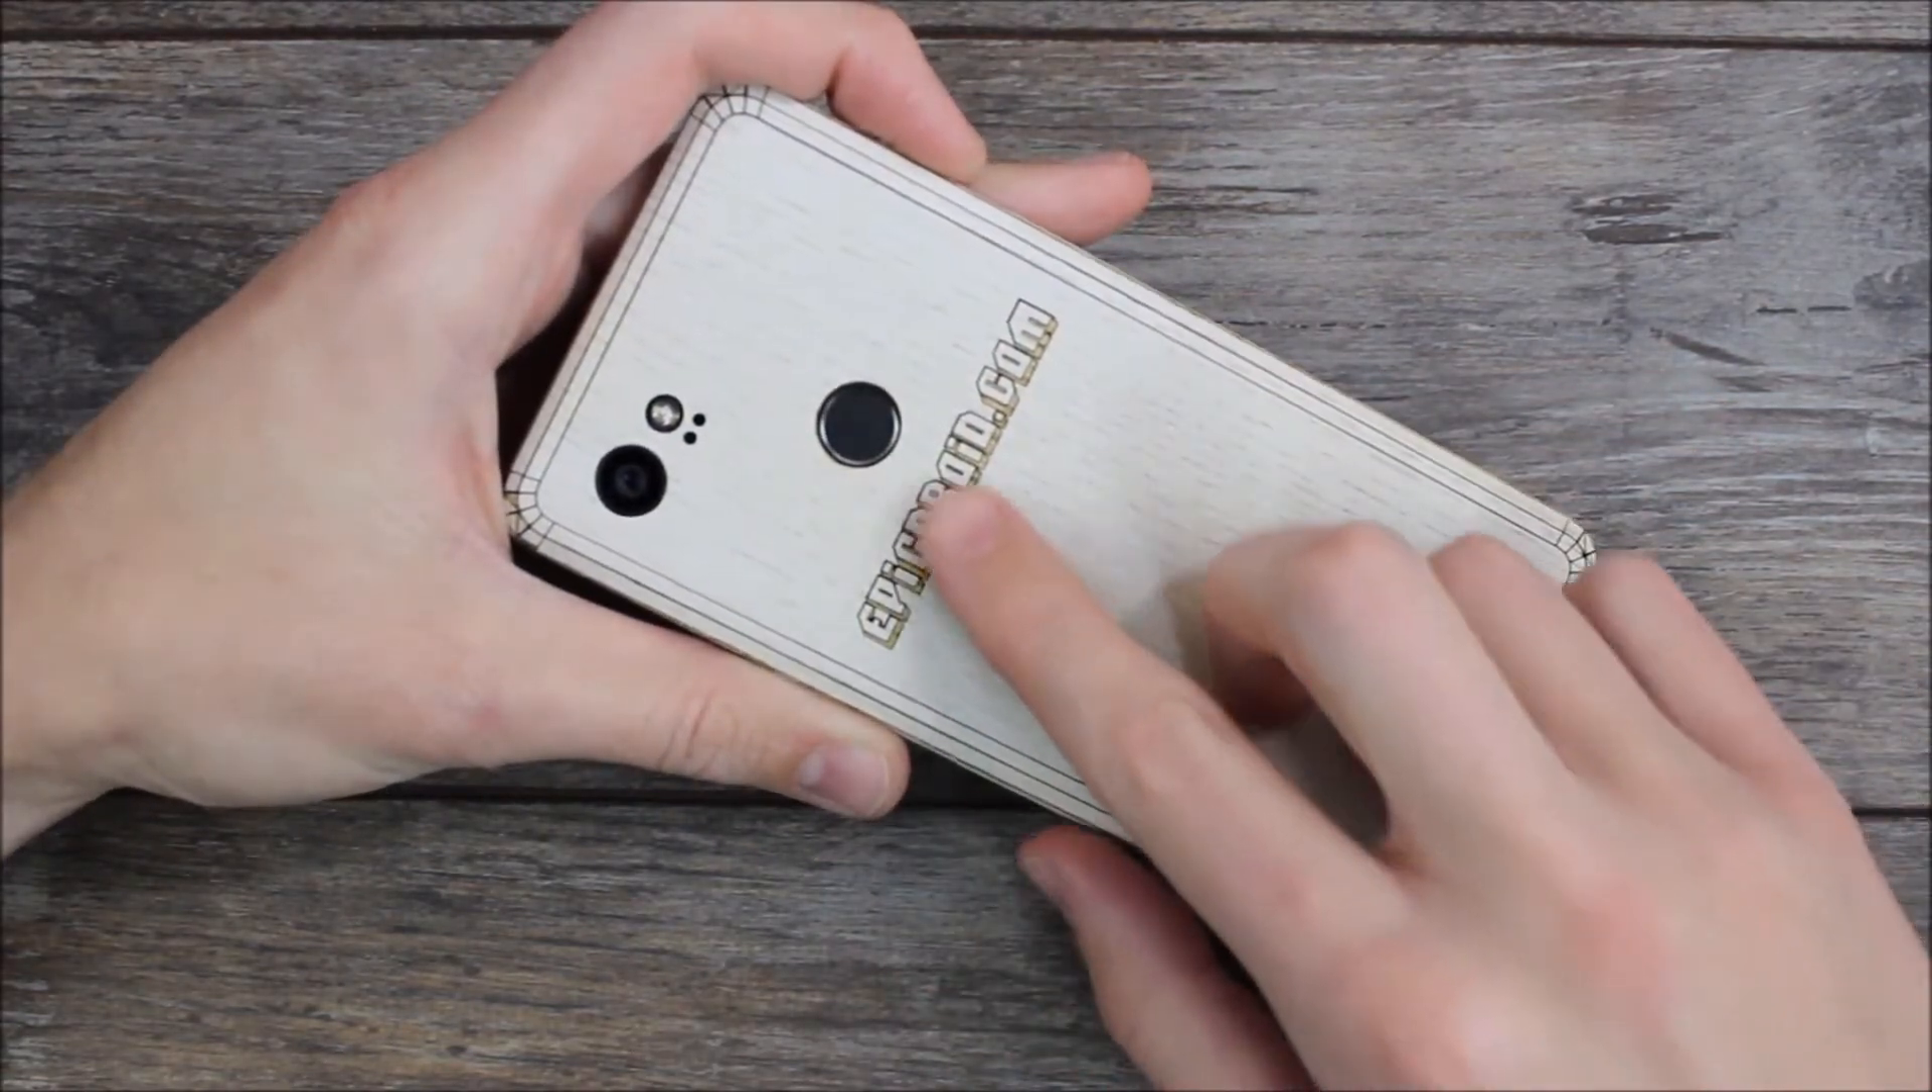As you can see here, the cutout for the fingerprint sensor lines up exactly. It lines up perfectly with the camera as well as the flash and other sensors.